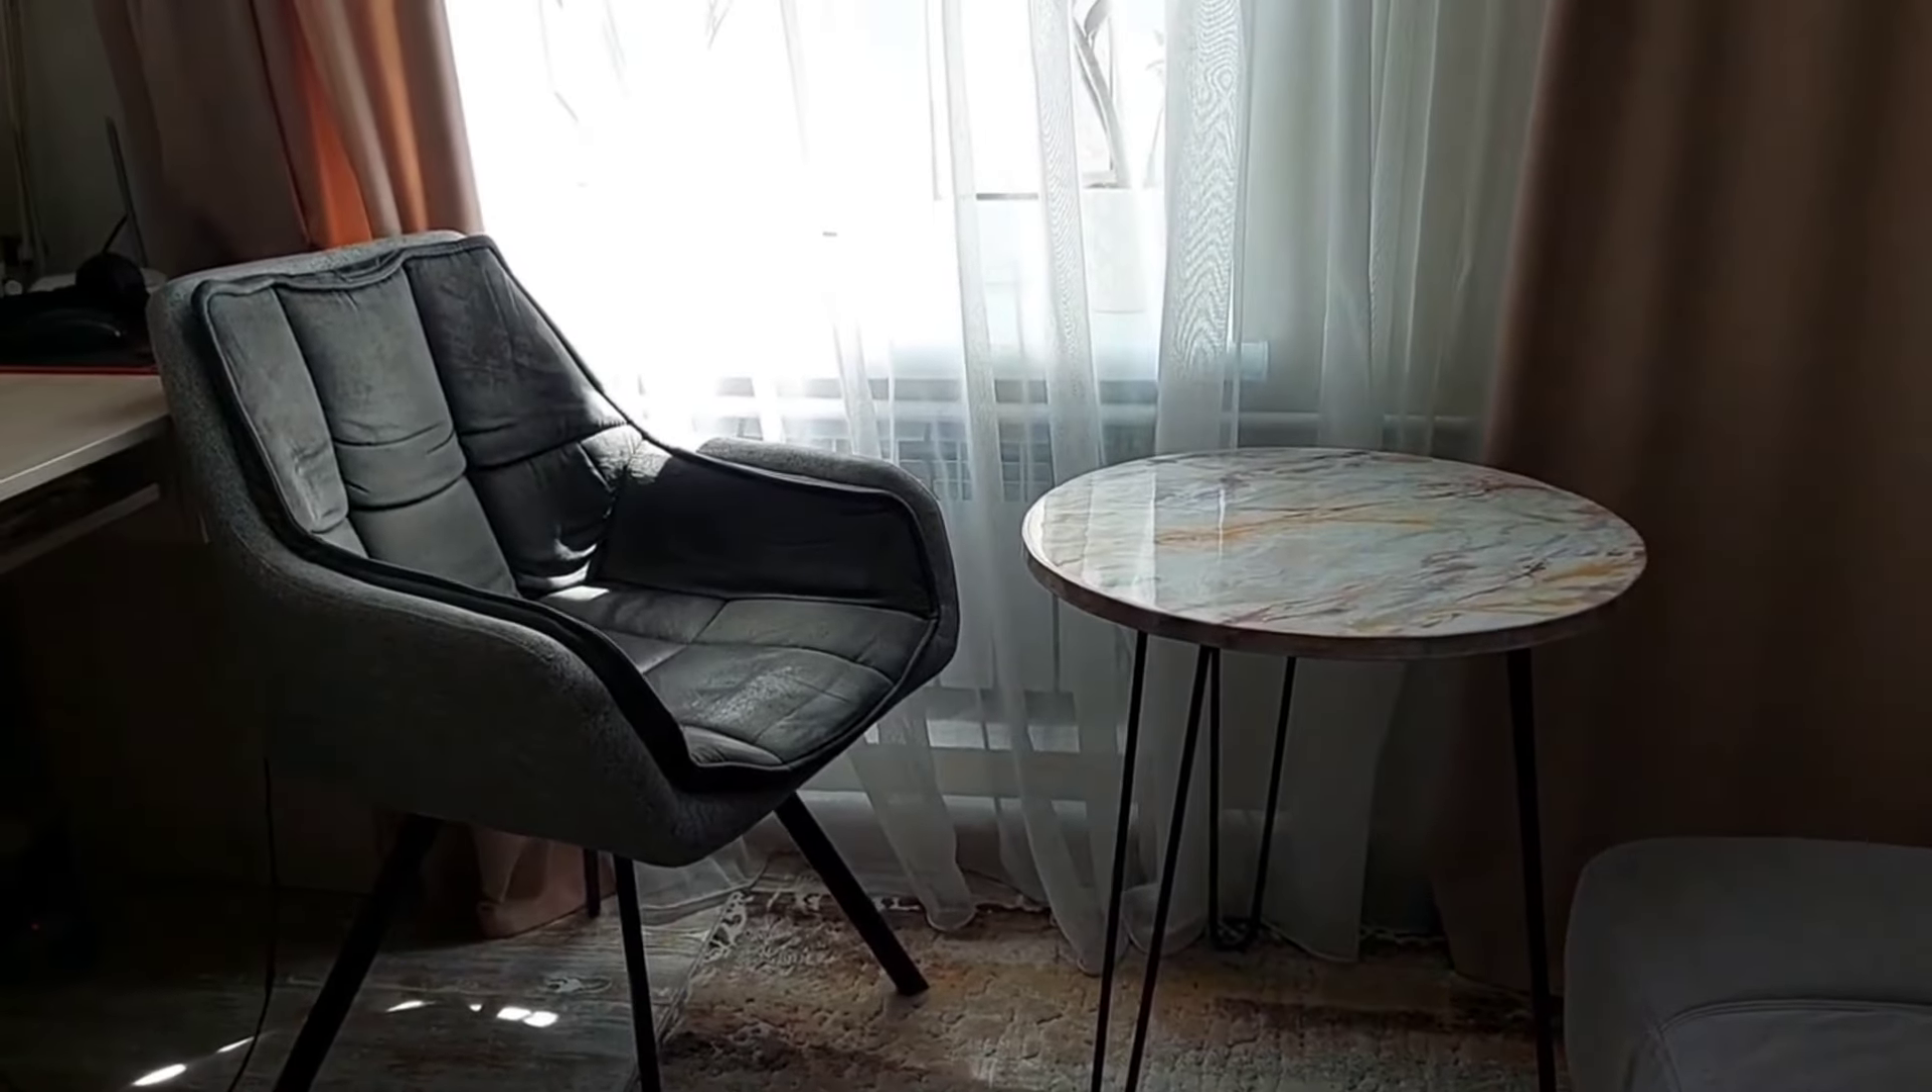Журнальный столик уже готов. Муж установил ножки.